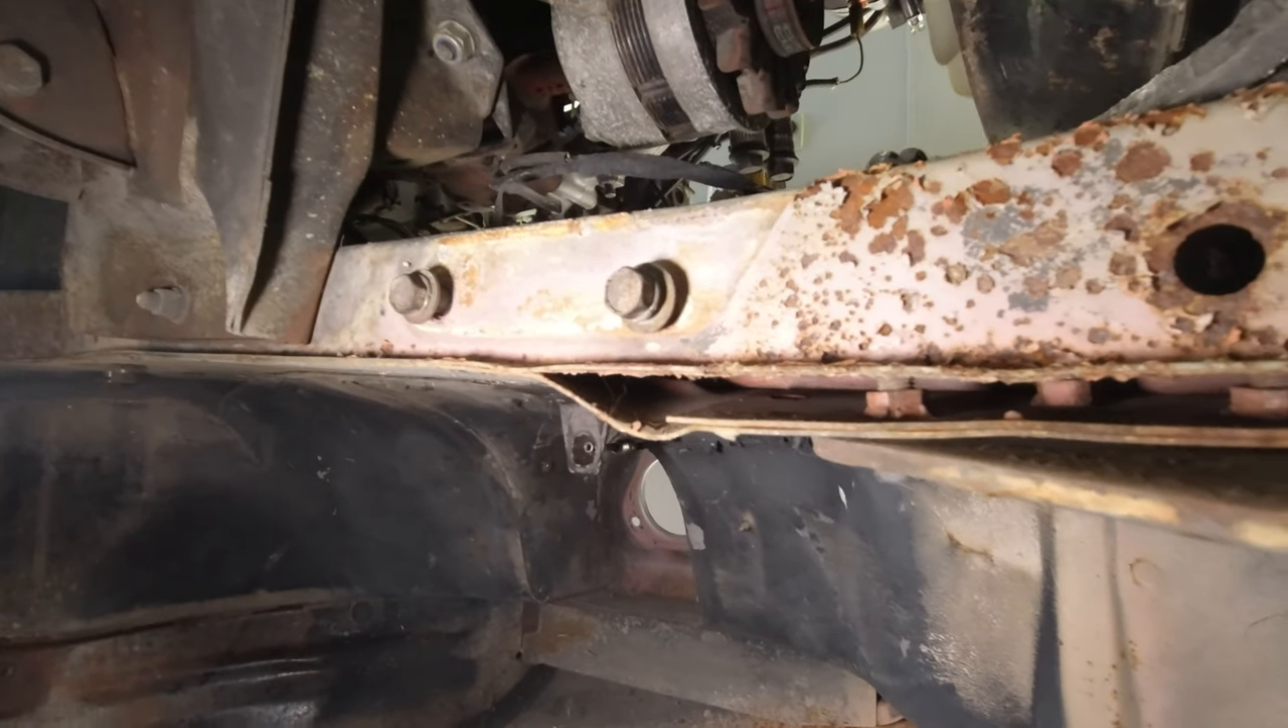This sheet metal here has been pulled away from the chassis rail I think that's mainly because someone's tried to pull the car with this and they've just ripped that metal away so looking from the underside we have a gap there that about a half inch I'd say 10 mil.